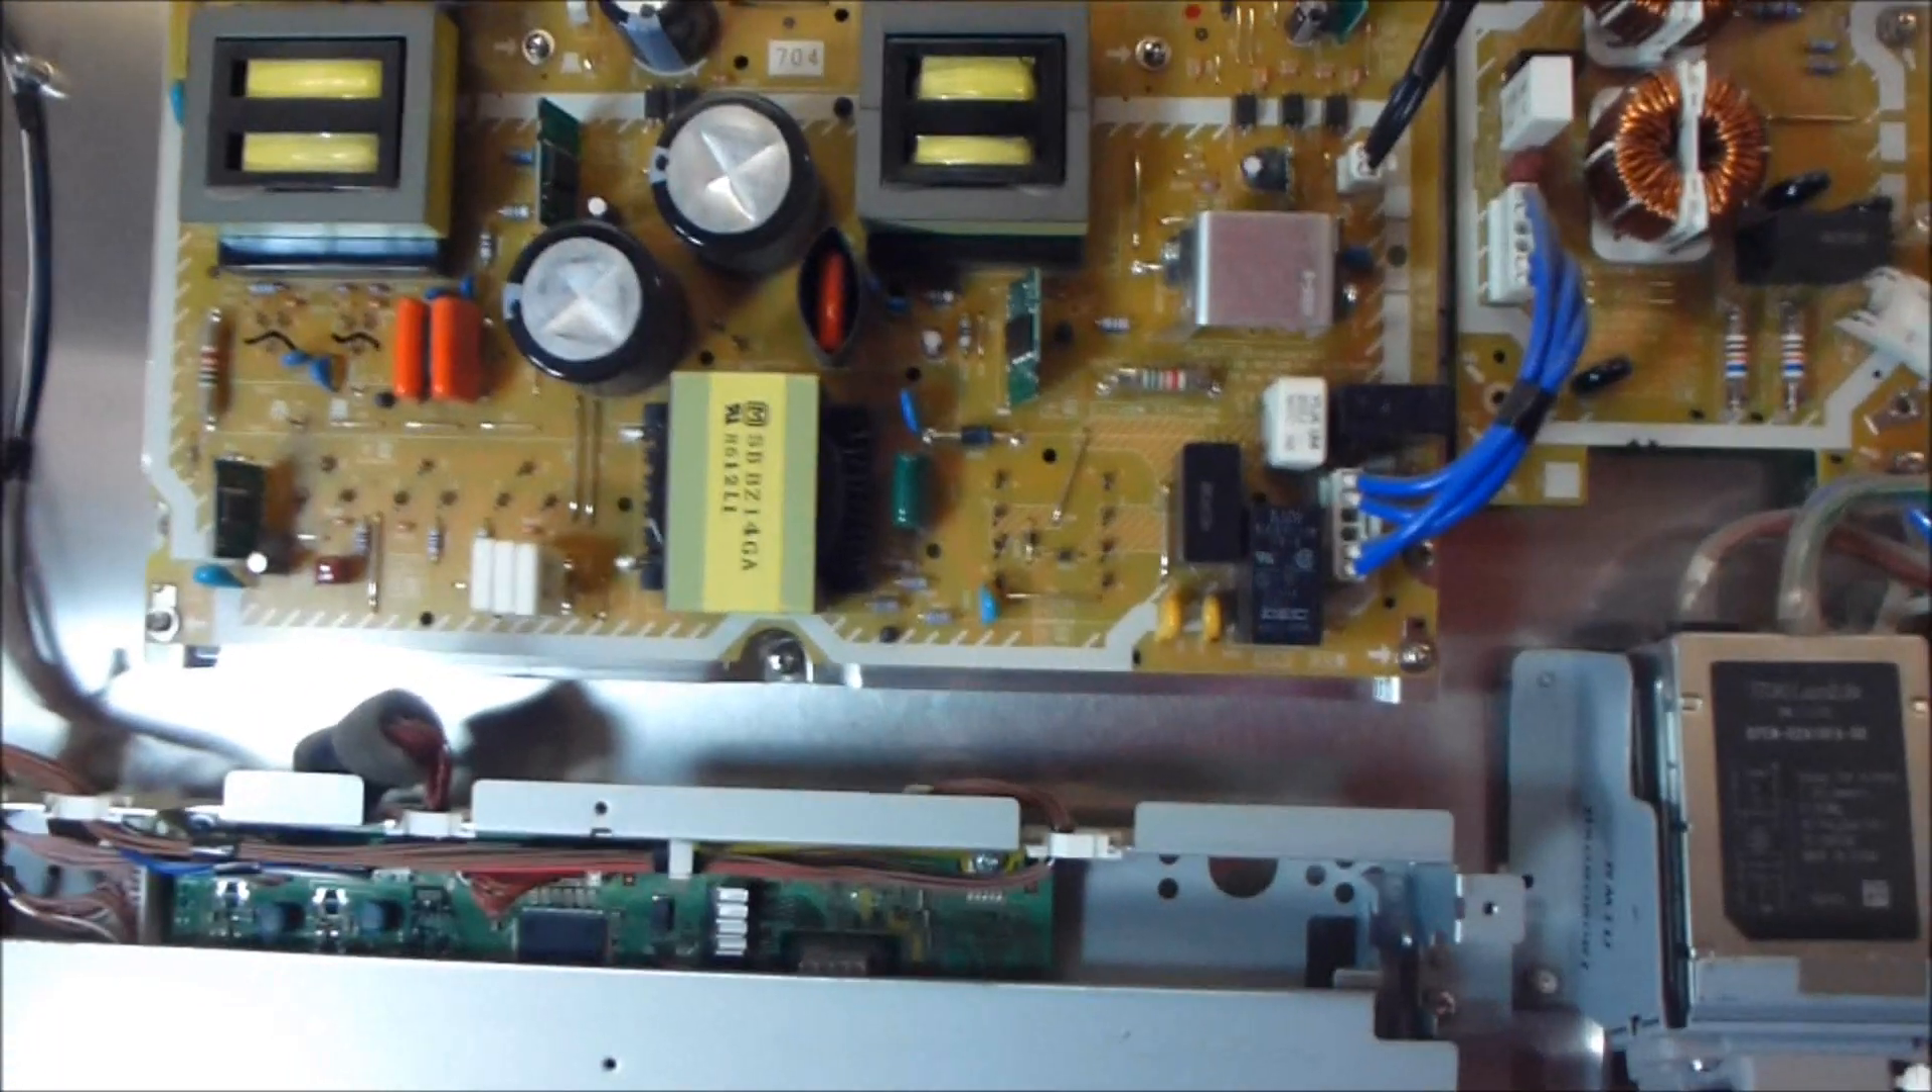So I've got the back off of the set and I'm going to plug it in.